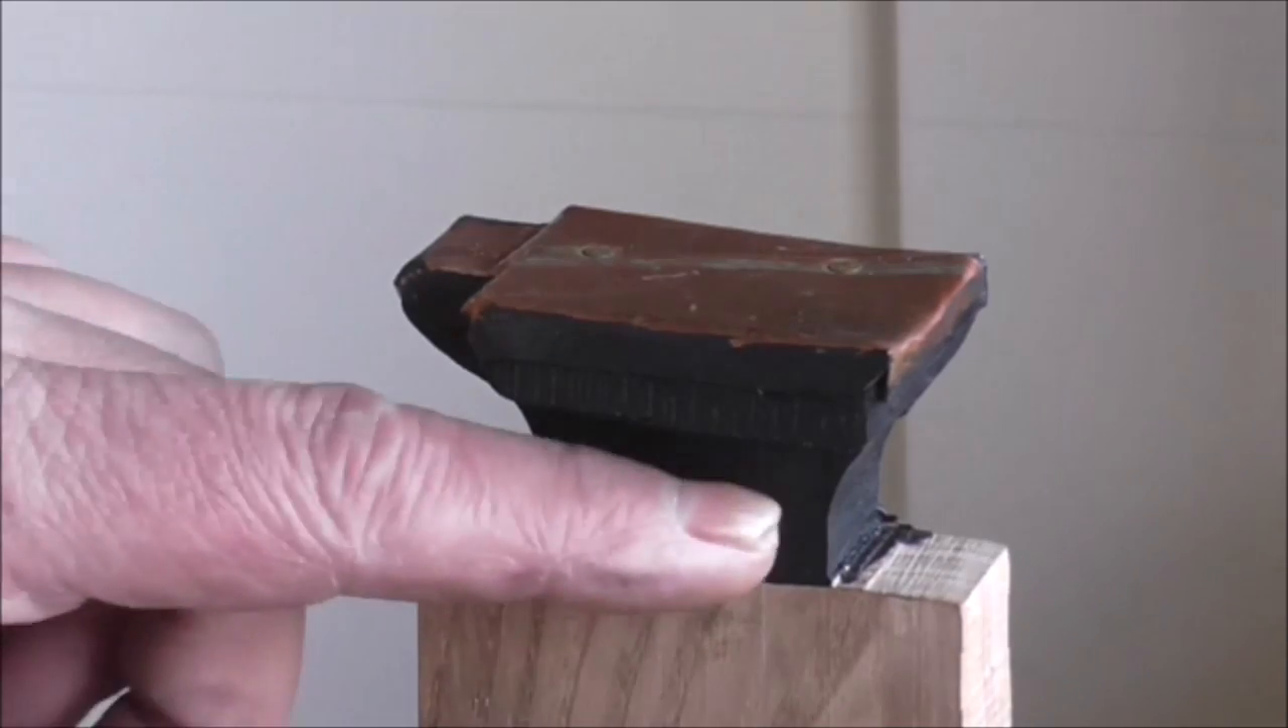I've just put this little copper plate around the top.